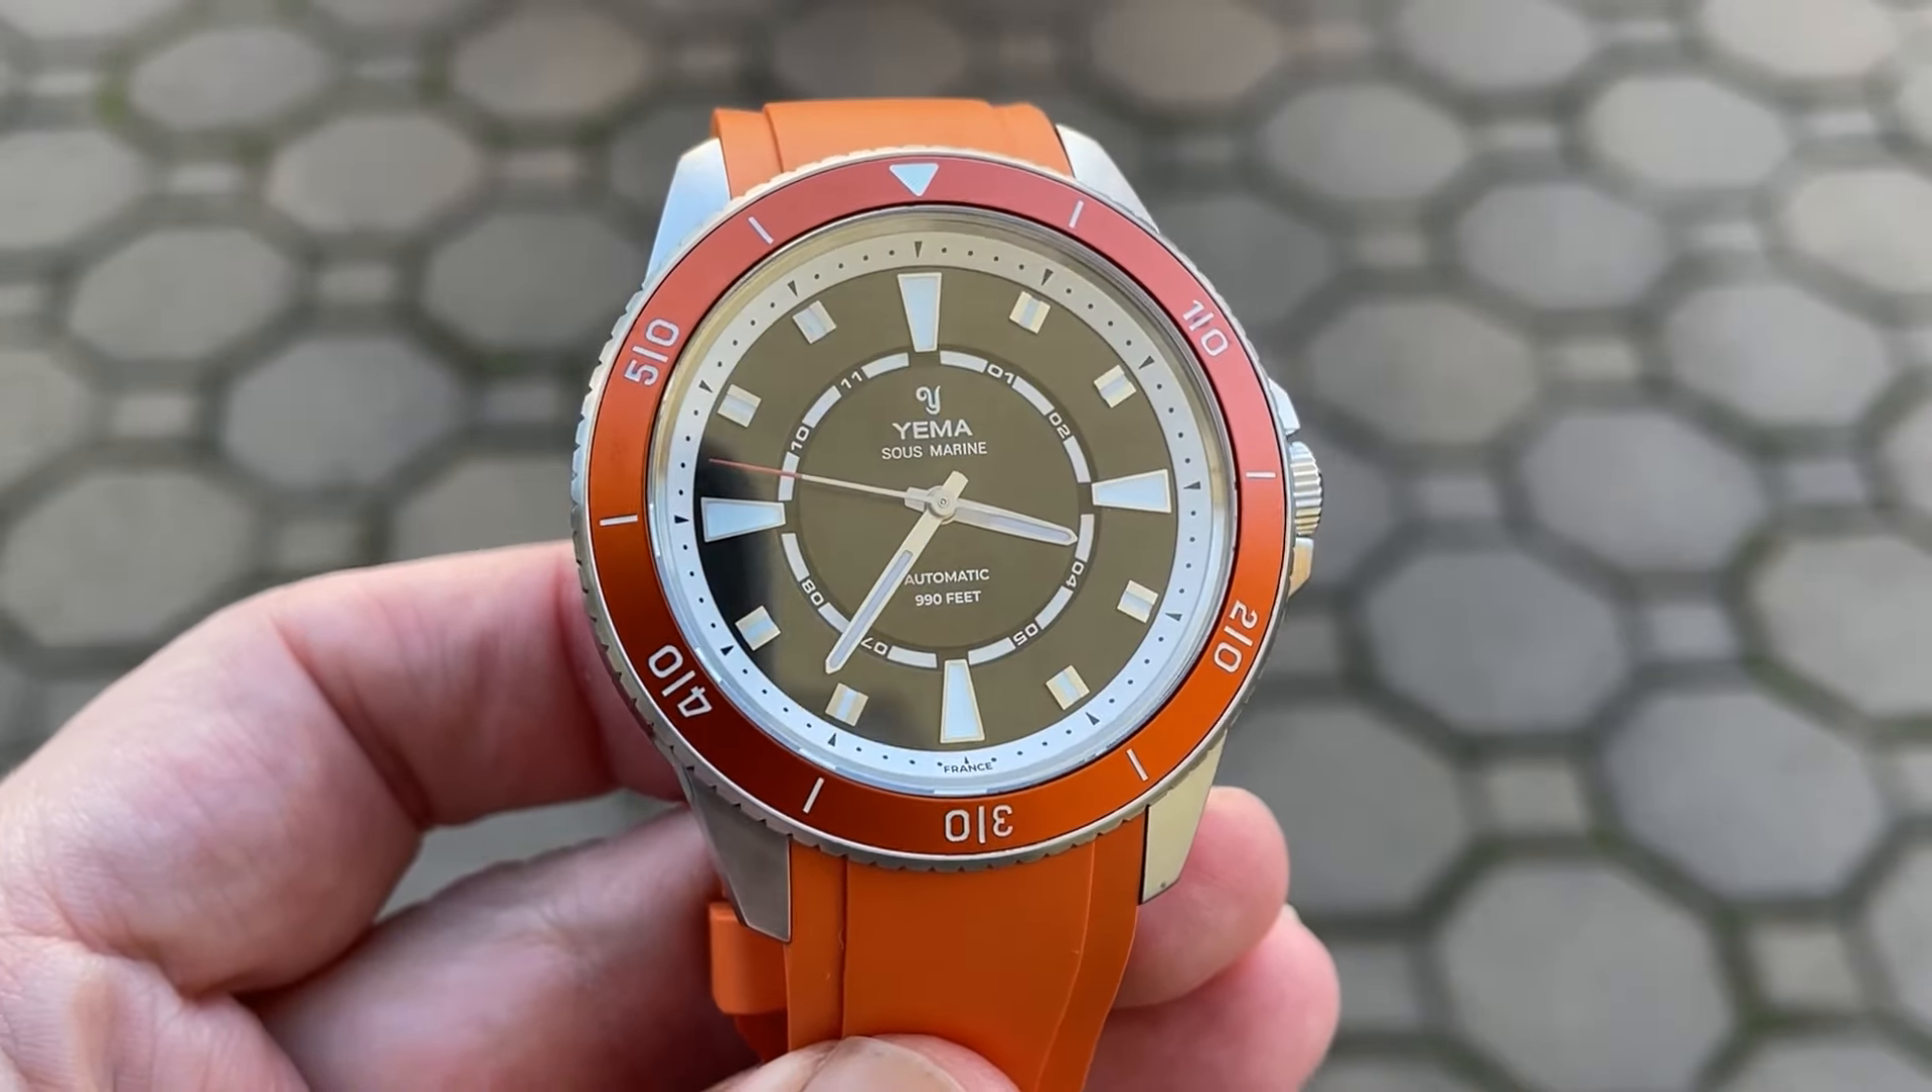The minute hand, however, does not reach the chapter ring, which is a pet peeve of mine.